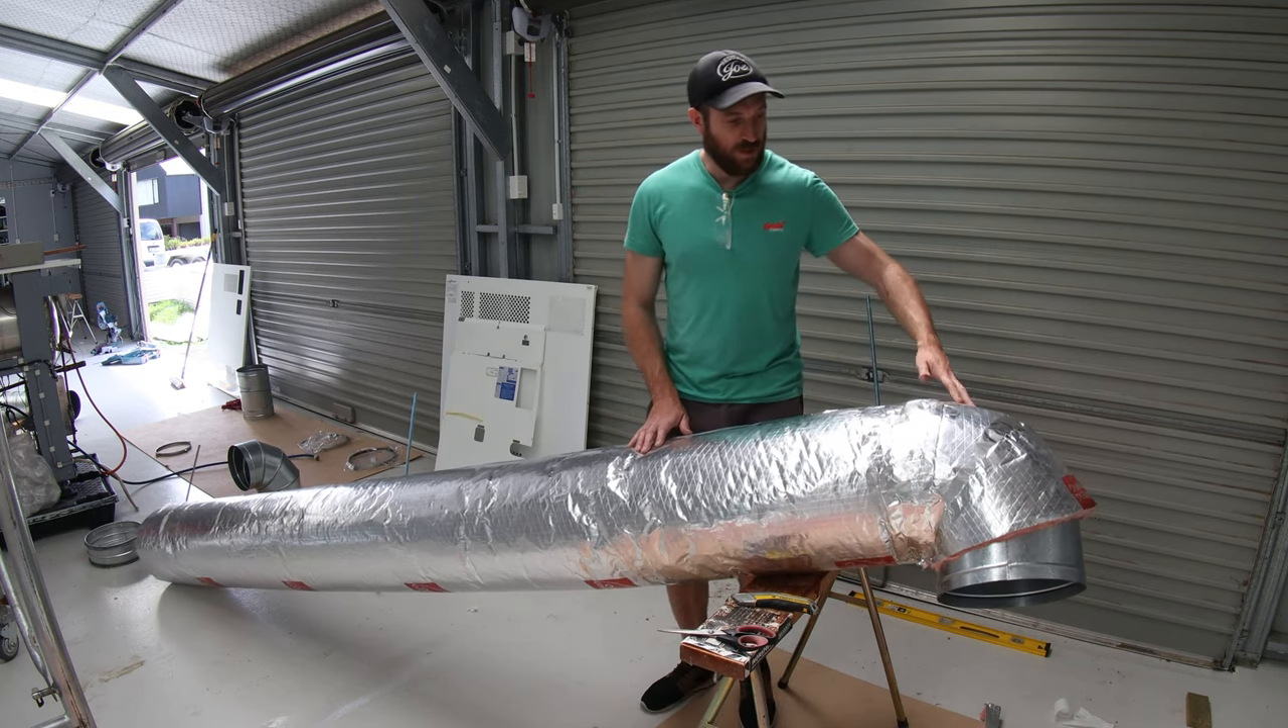You can see I've insulated the right angle corner here most of the way around.